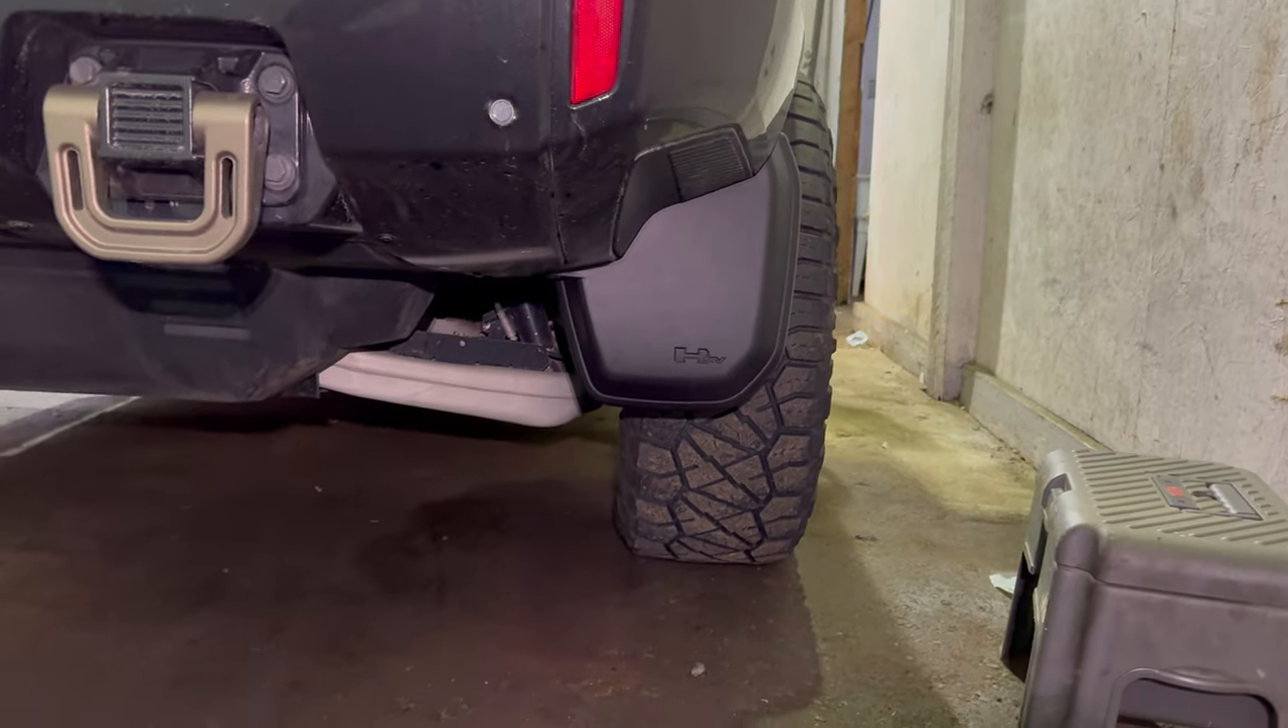Obviously these mud flaps don't cover my wheels but these would definitely cover your stock wheels.